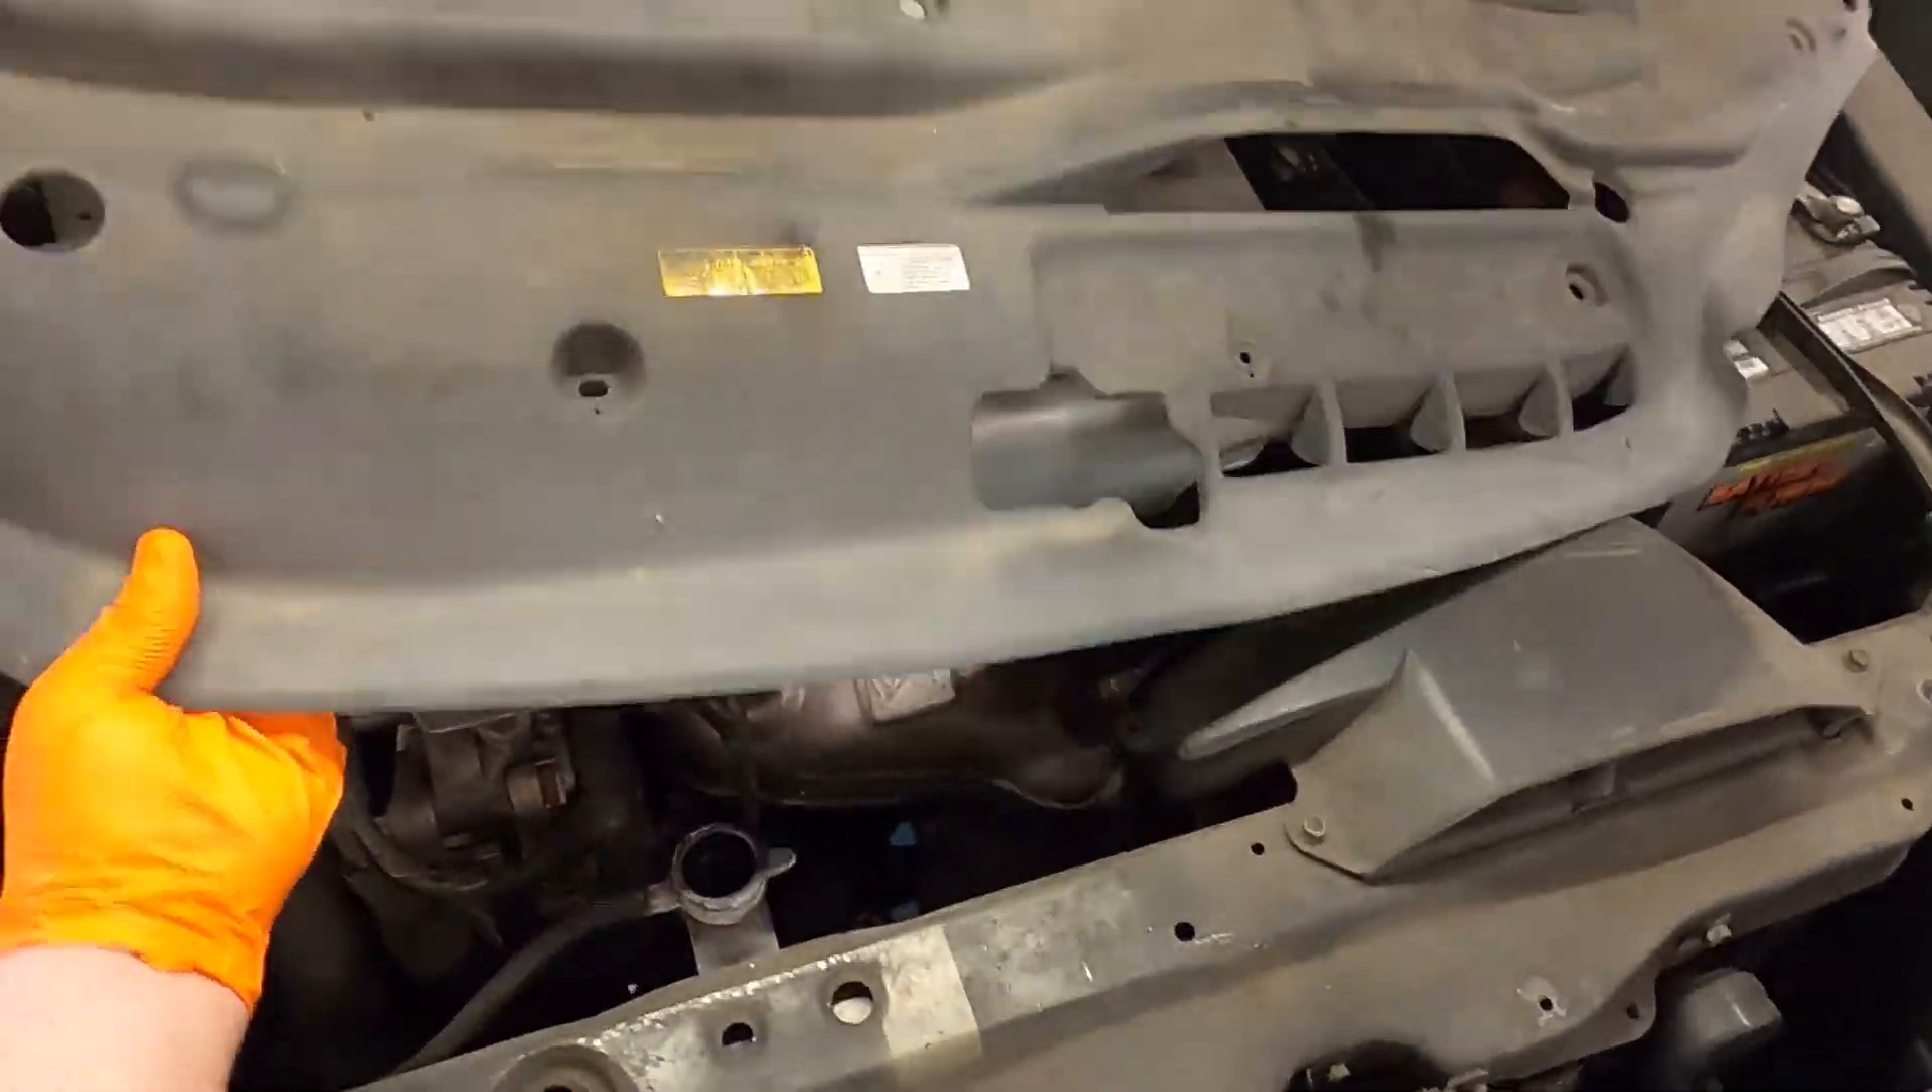I've already removed this plastic cover shield which Toyota uses to block where the radiator cap is so I already had that removed to properly pressure test this.